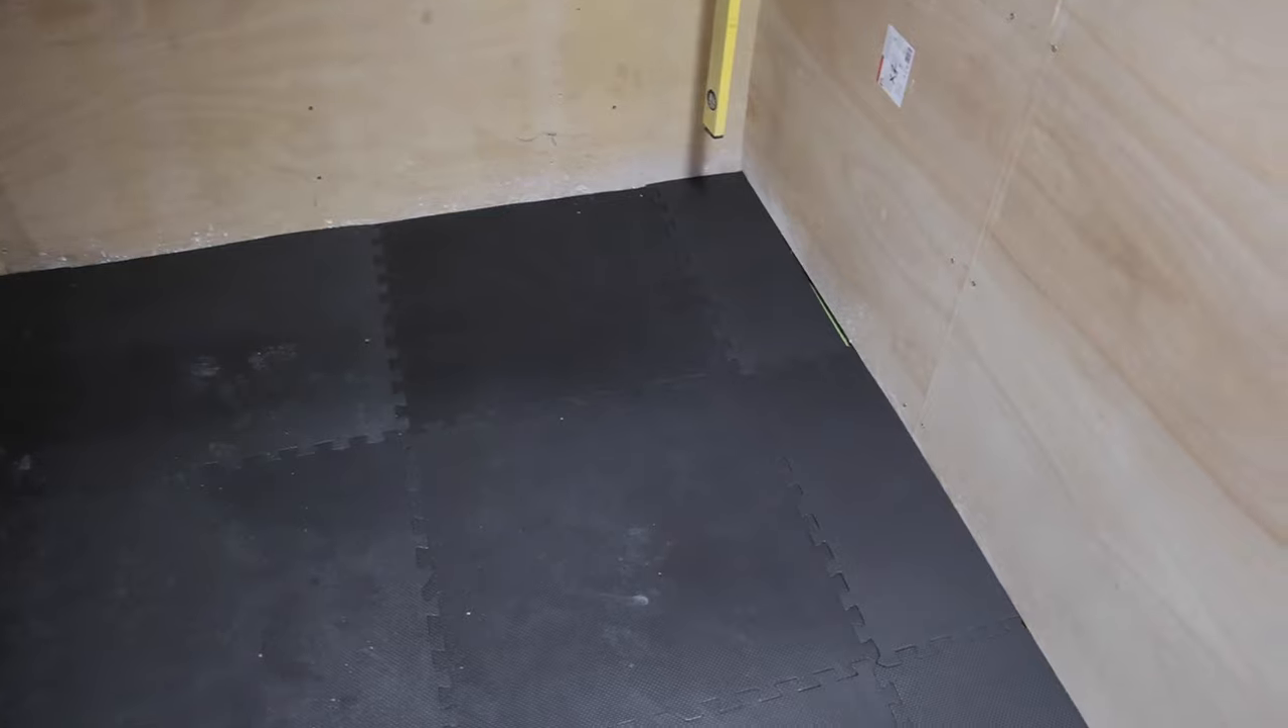I've finally got the floor finished uh using the e eva foam.